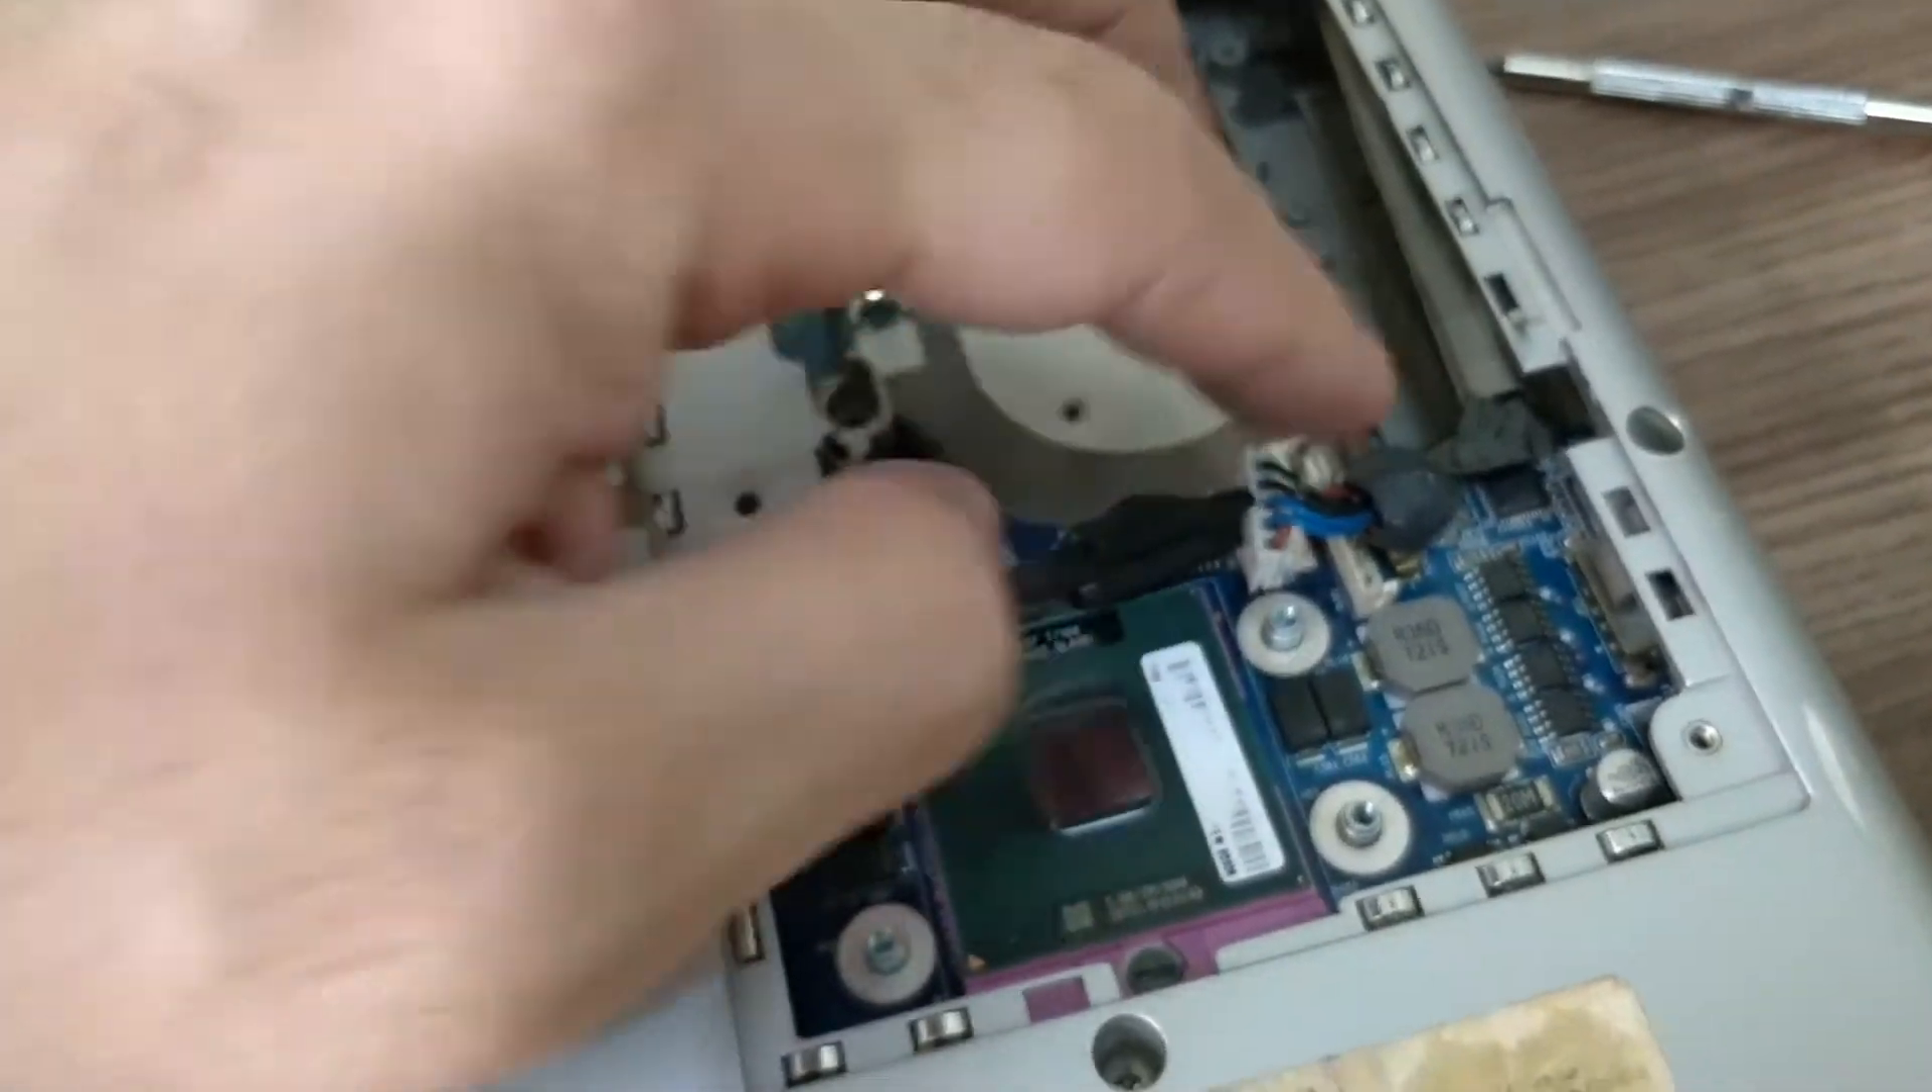E aqui ainda falta colocar o dissipador.